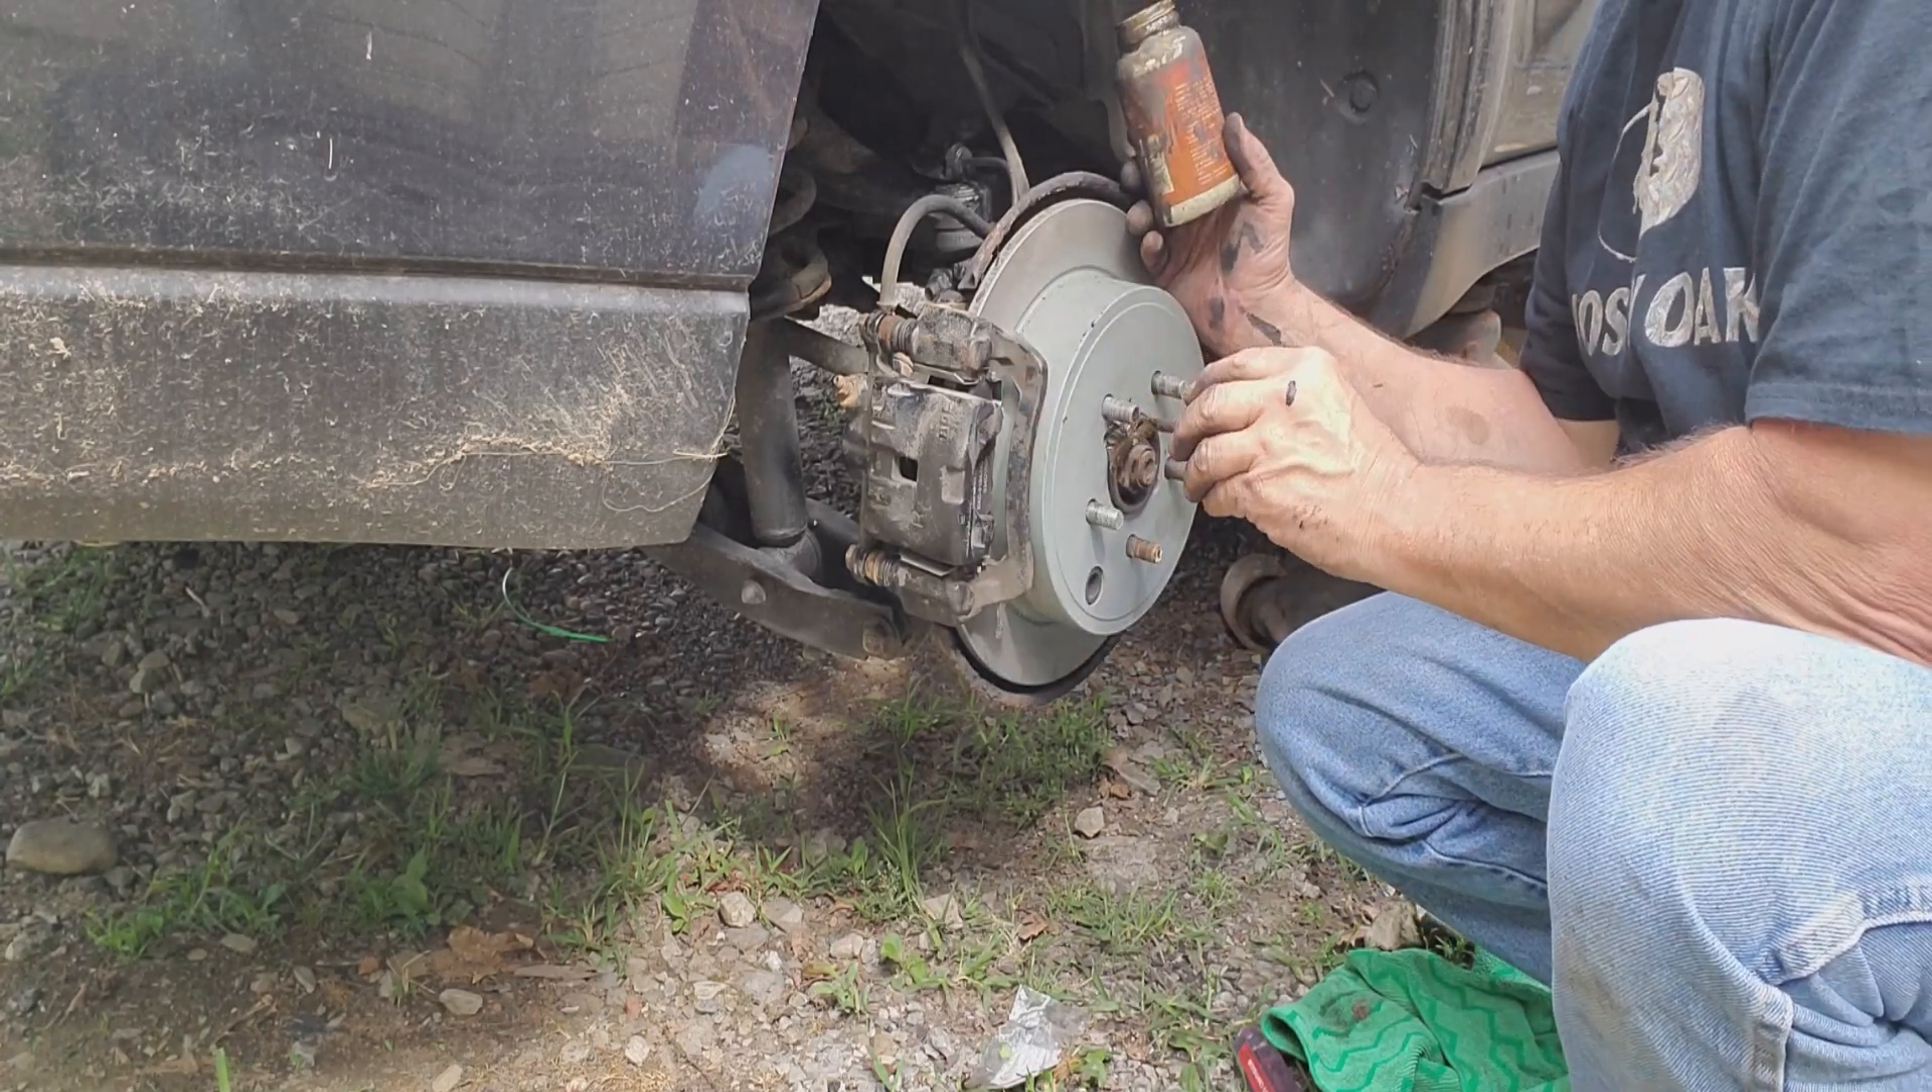I just got to put the wheel back on.